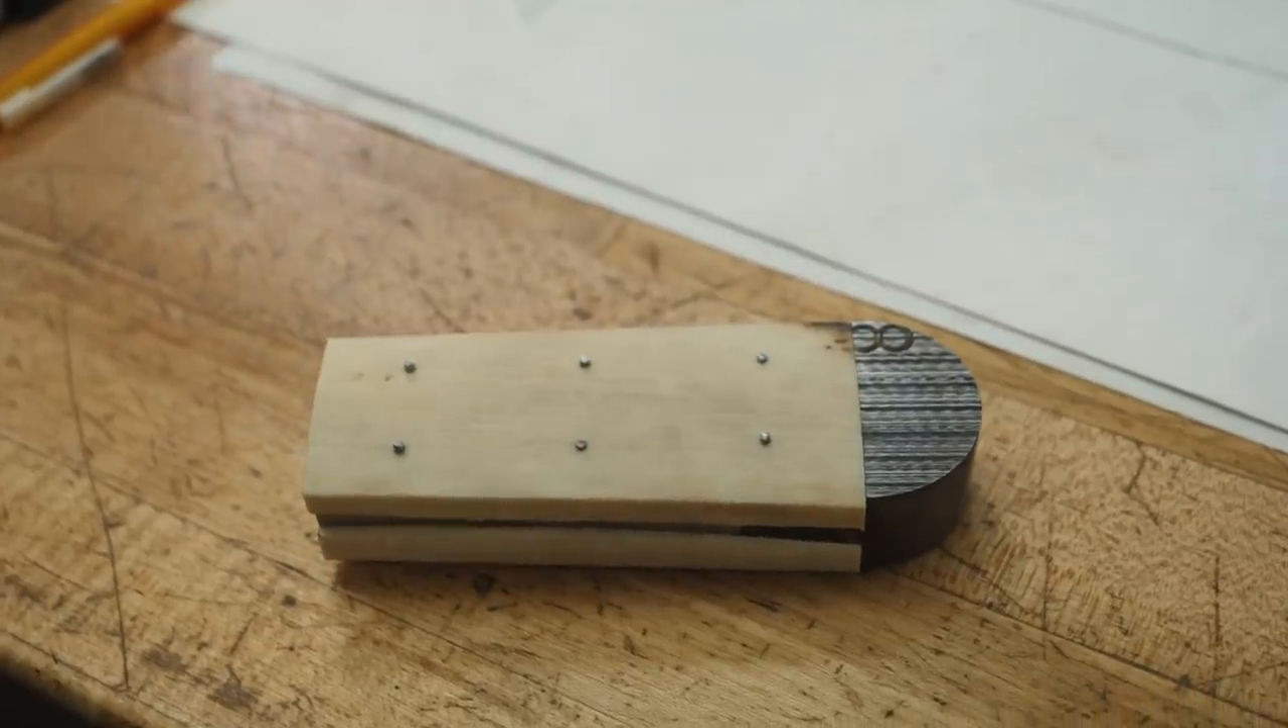And here's our handle assembled so far after cleaning the end up on the milling machine.